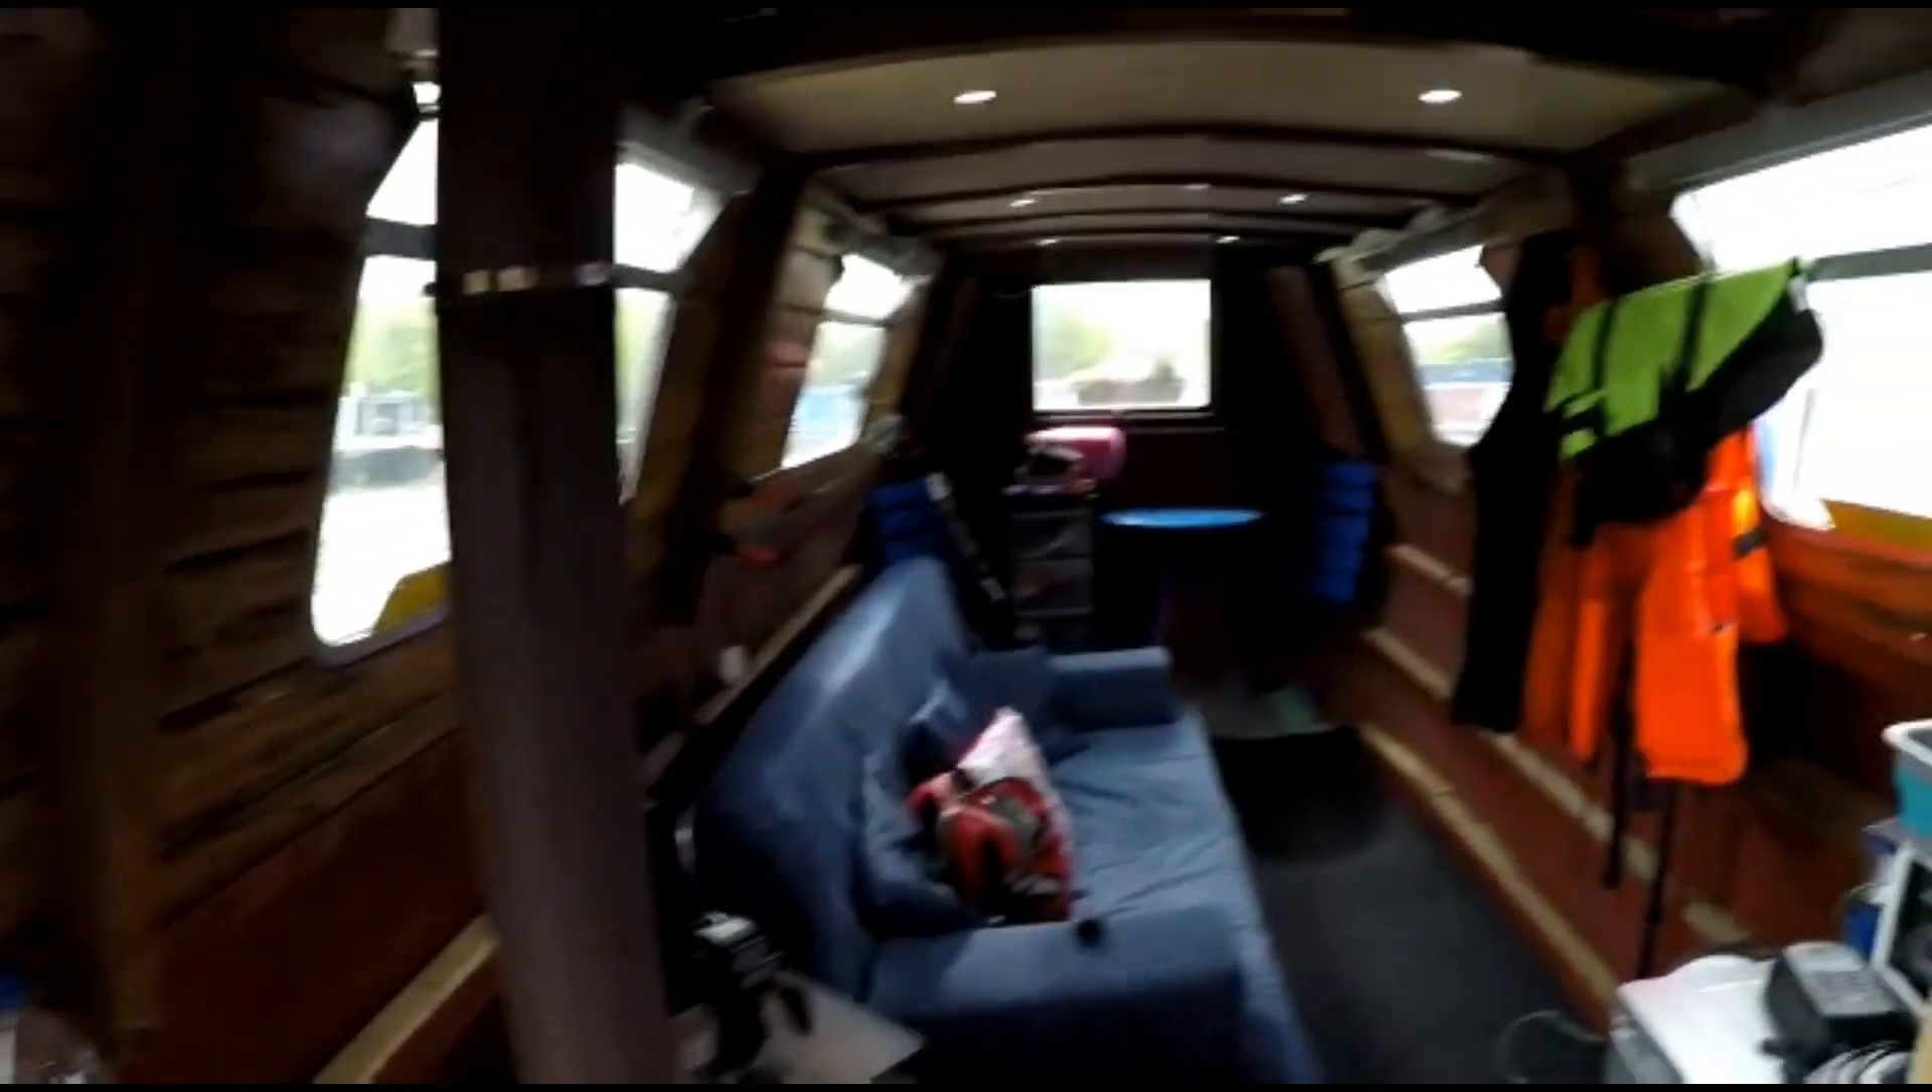I've finished doing all the lighting as well.